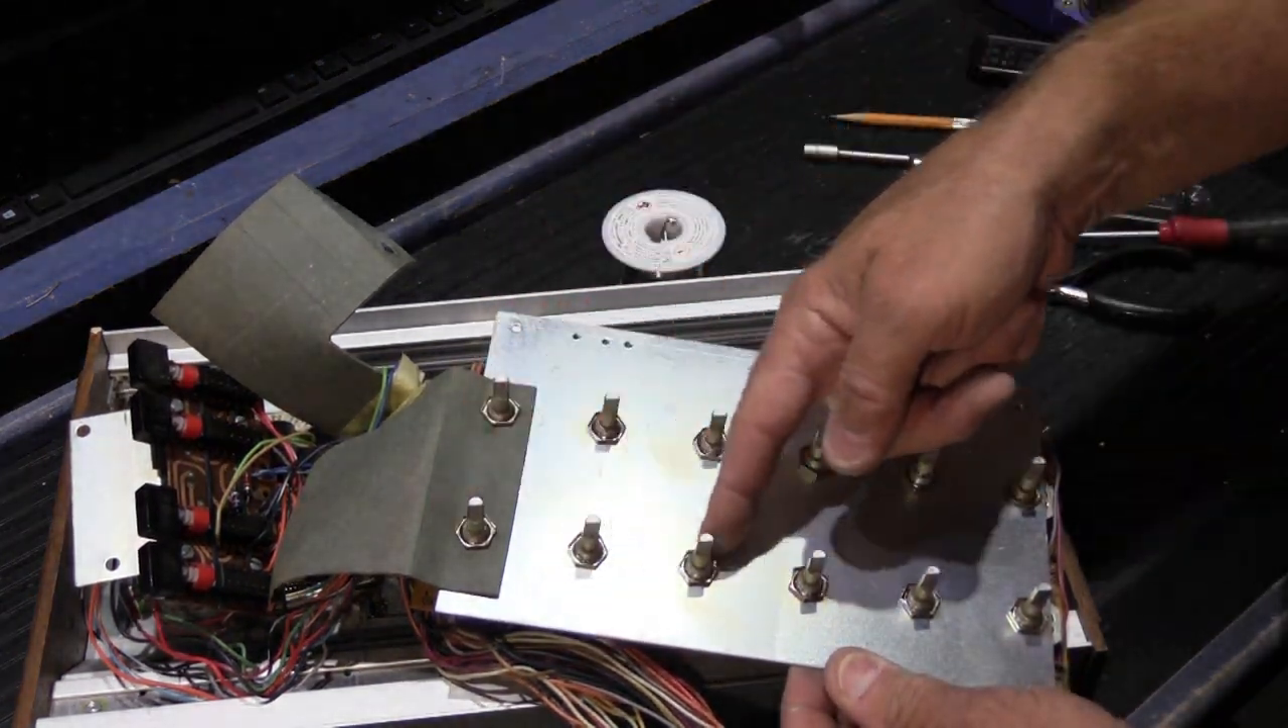Now you would think aha we're almost done but we're not because we have to take all these nuts off.